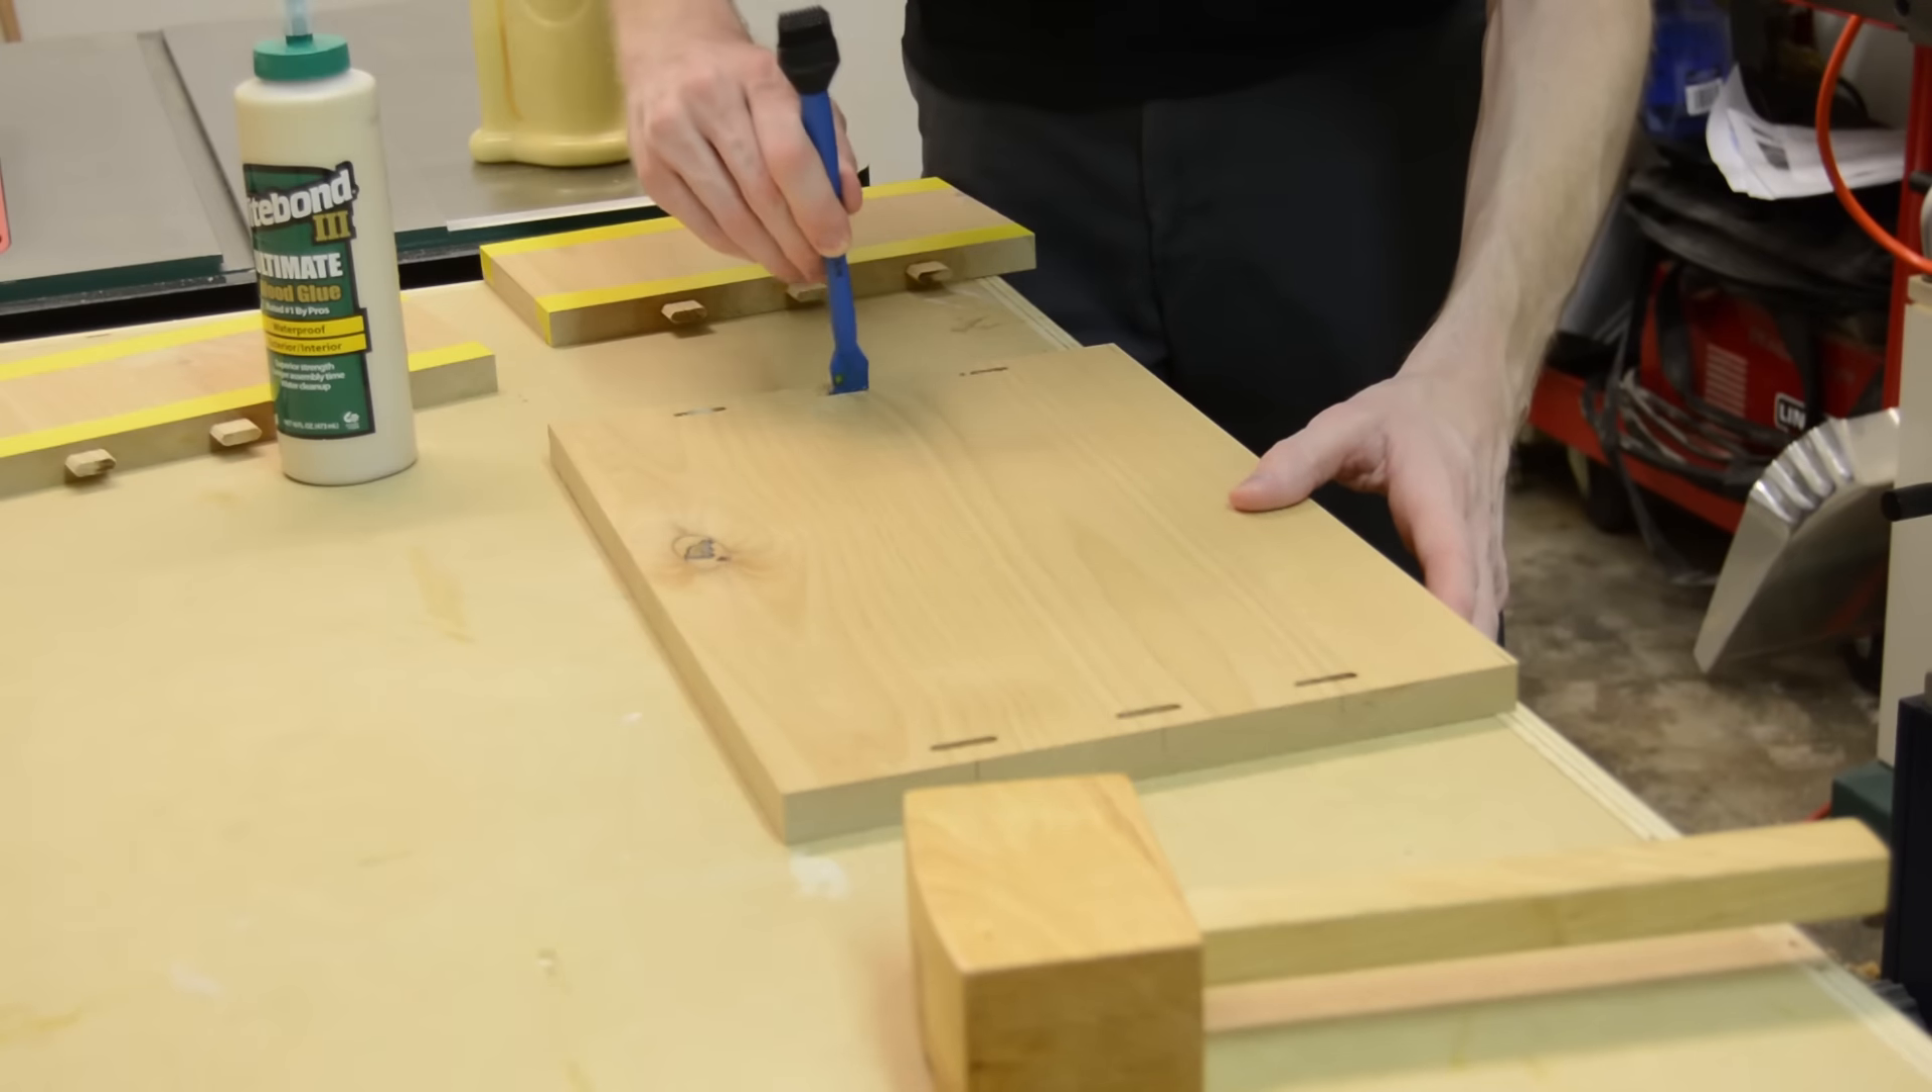I've already pre-glued the tenons into the sides of the box to make things a little easier during the glue up and now I'll spread a little more glue and assemble the box.